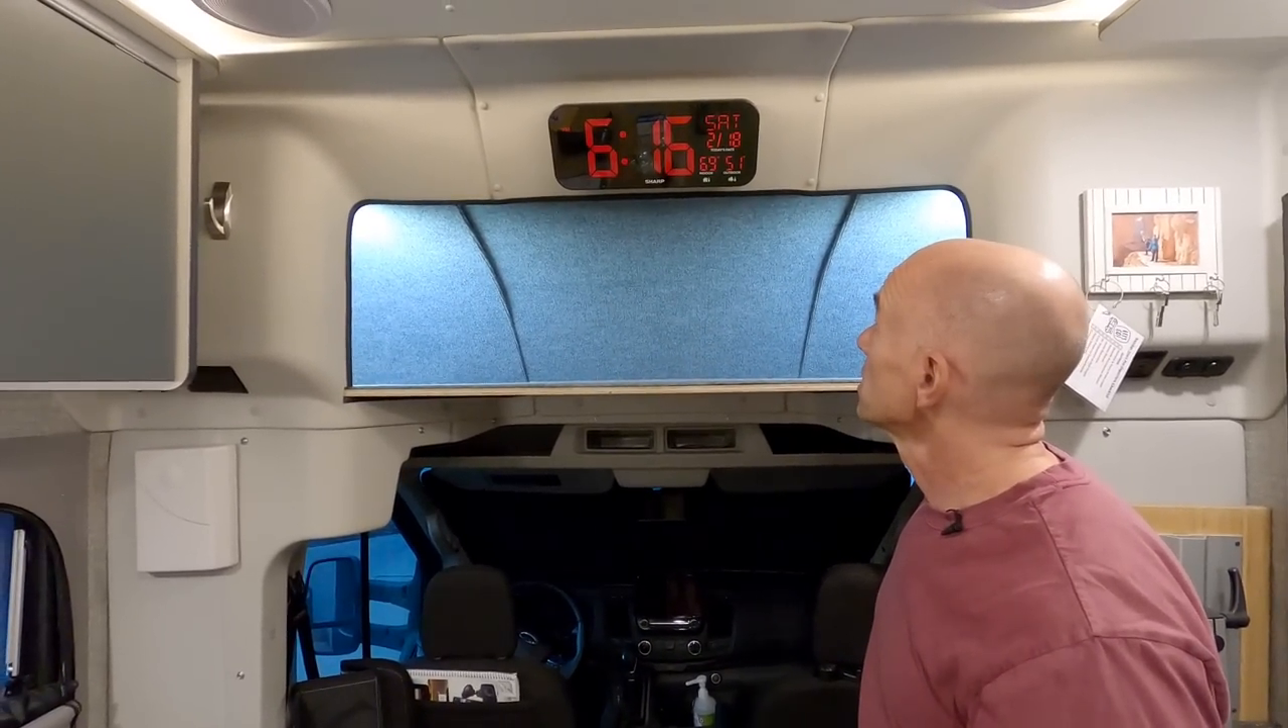I got the clock back up.